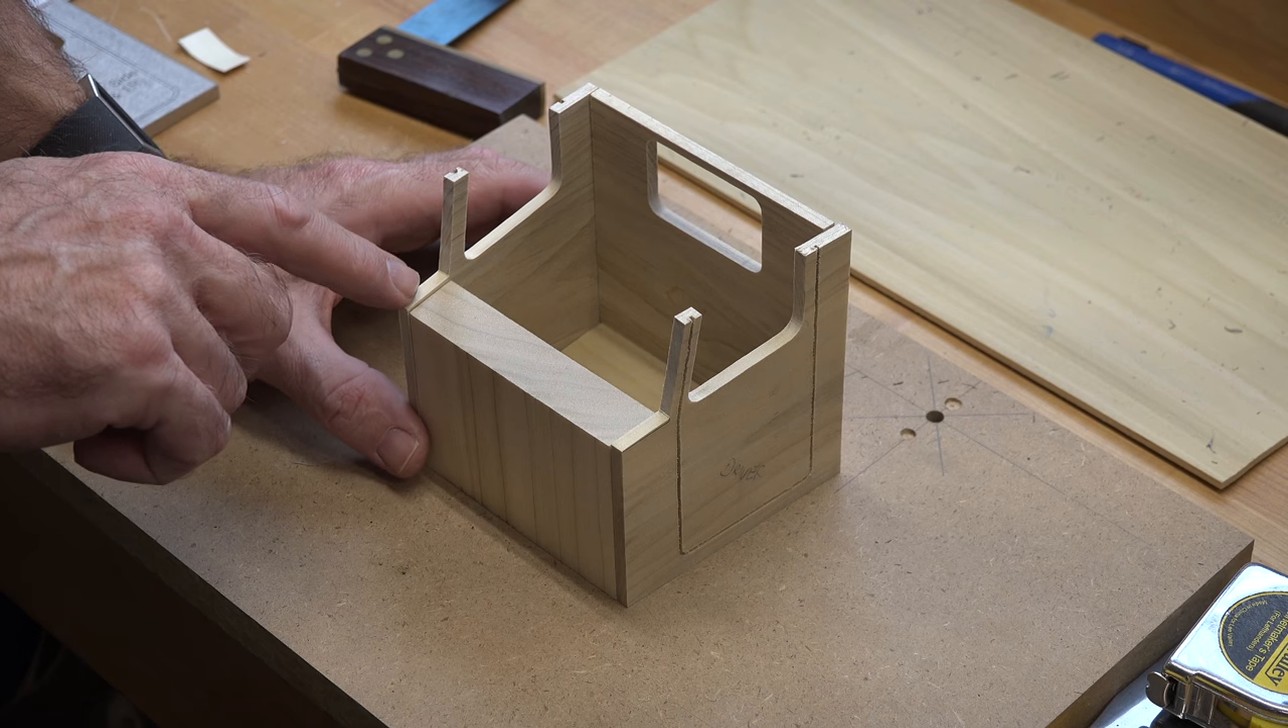You can see there that we have a dry fit of the cab.